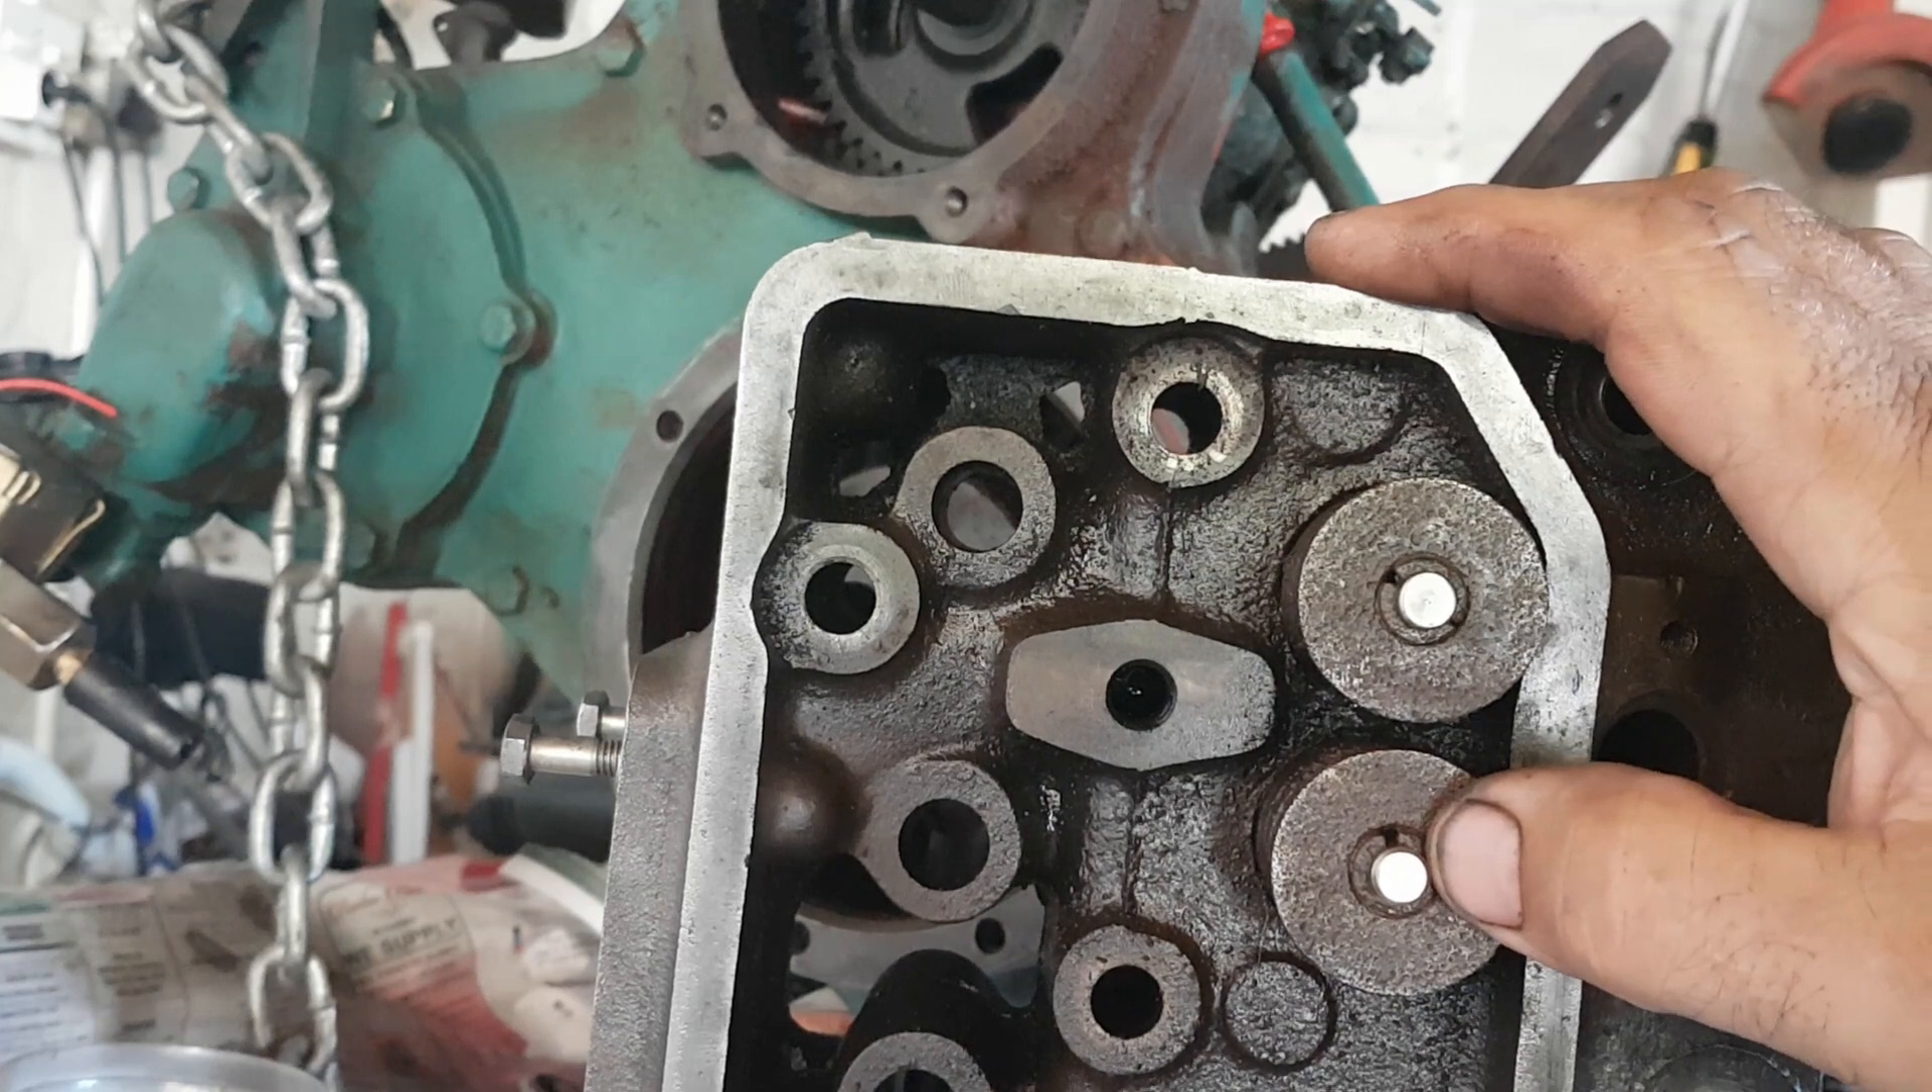Over here we have the head um we've got still two valves uh remaining in the head.